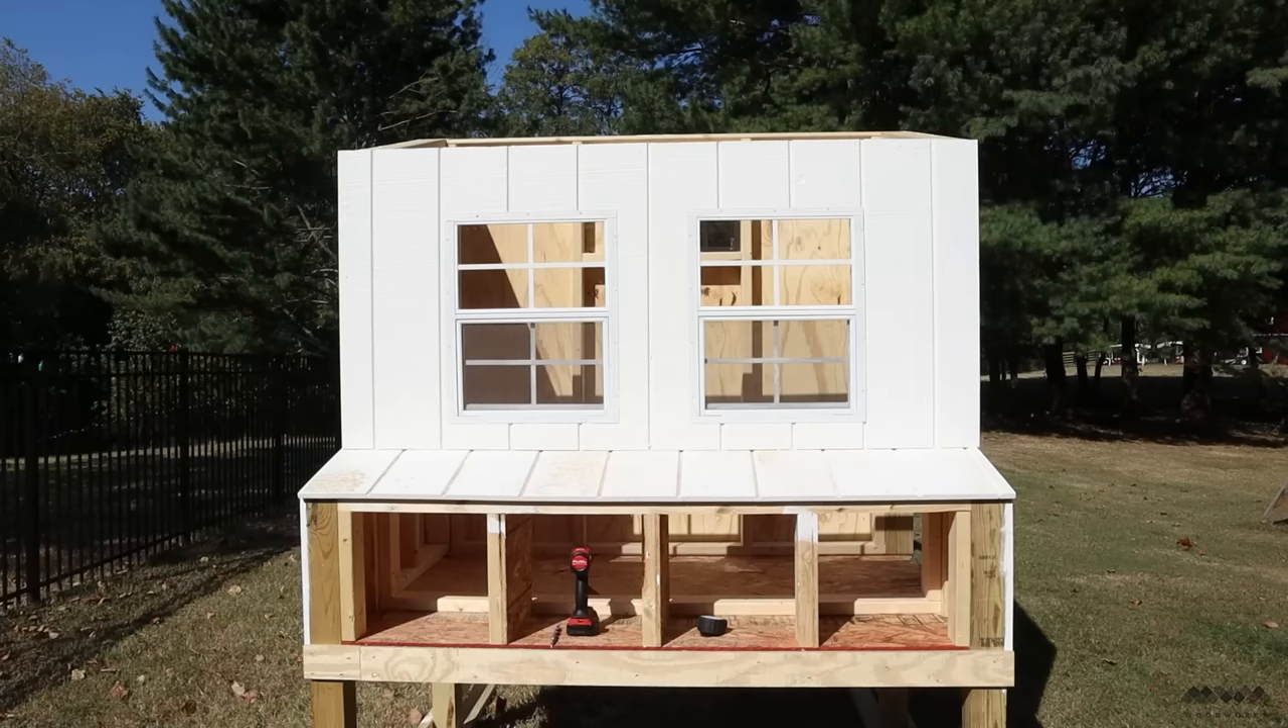The windows fit nicely in the openings and screwed right to the framing.